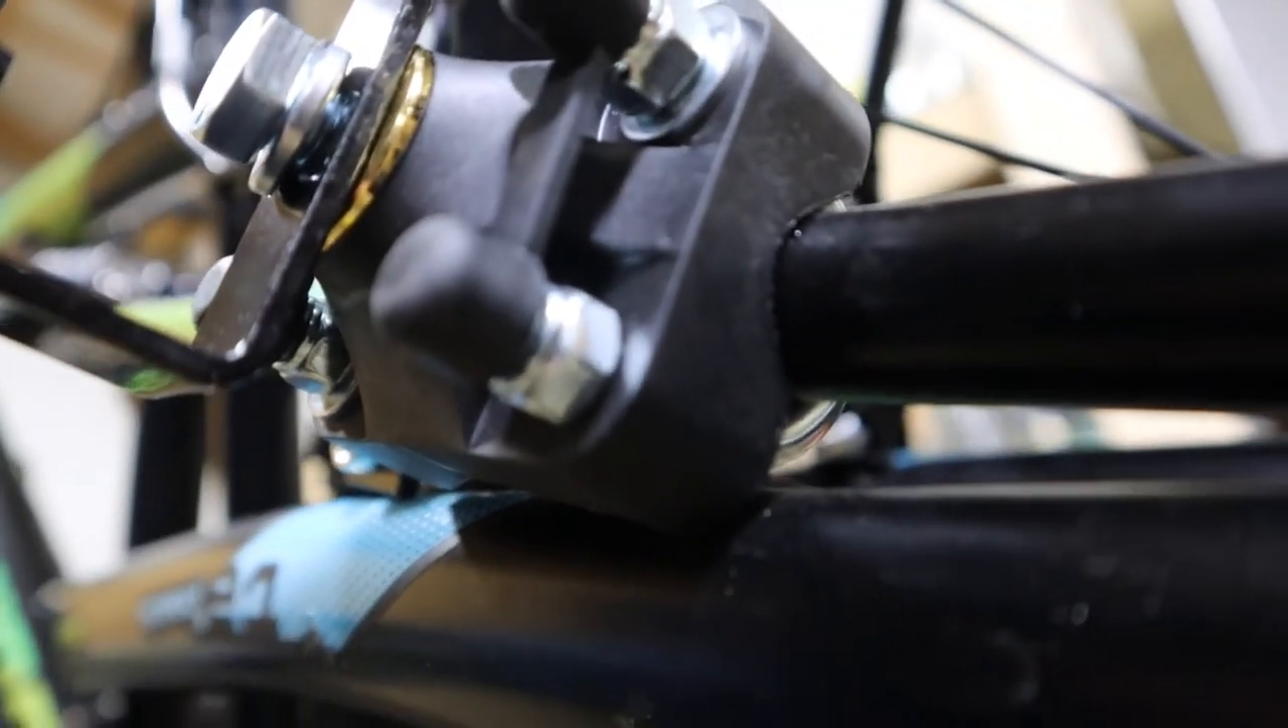It's actually hitting right here. On the bike itself.